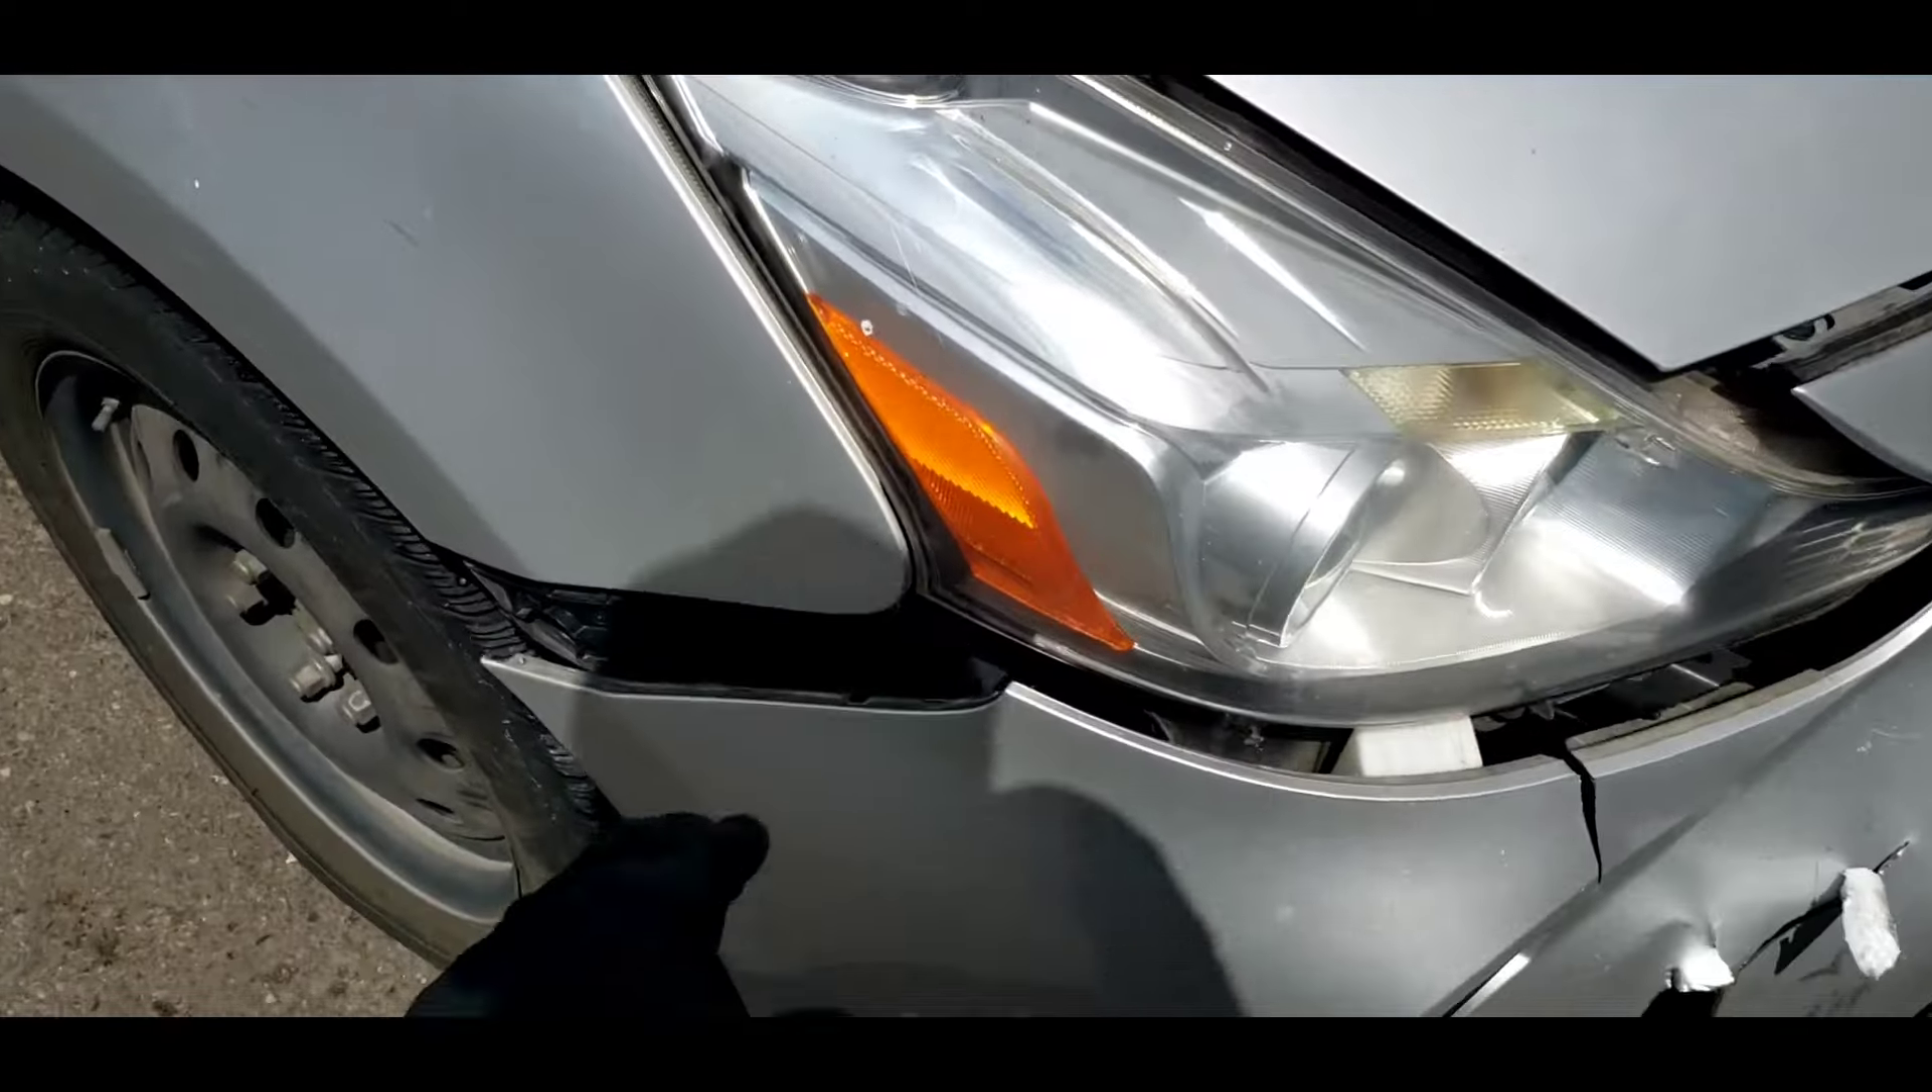If you look at the gaps between the fender and the bumper here, they're looking a little sad.